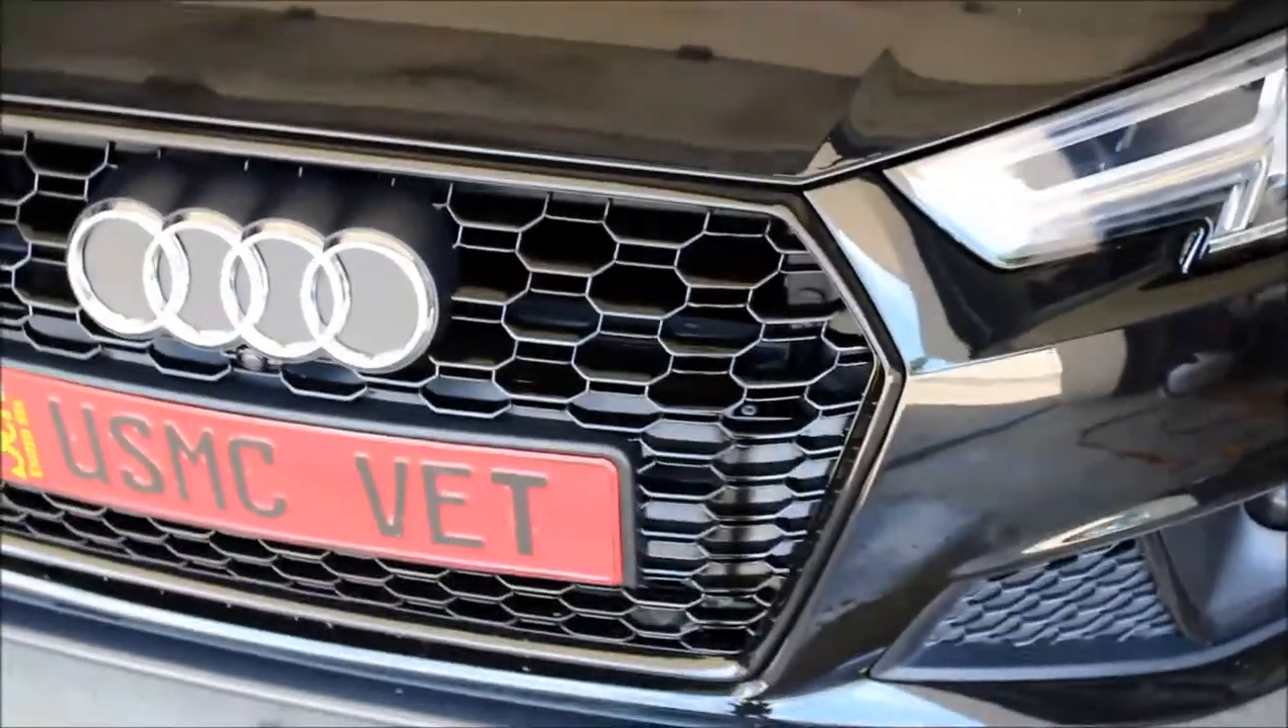All right good people so the honeycomb grill is installed on this 2019 audi a4 quattro.